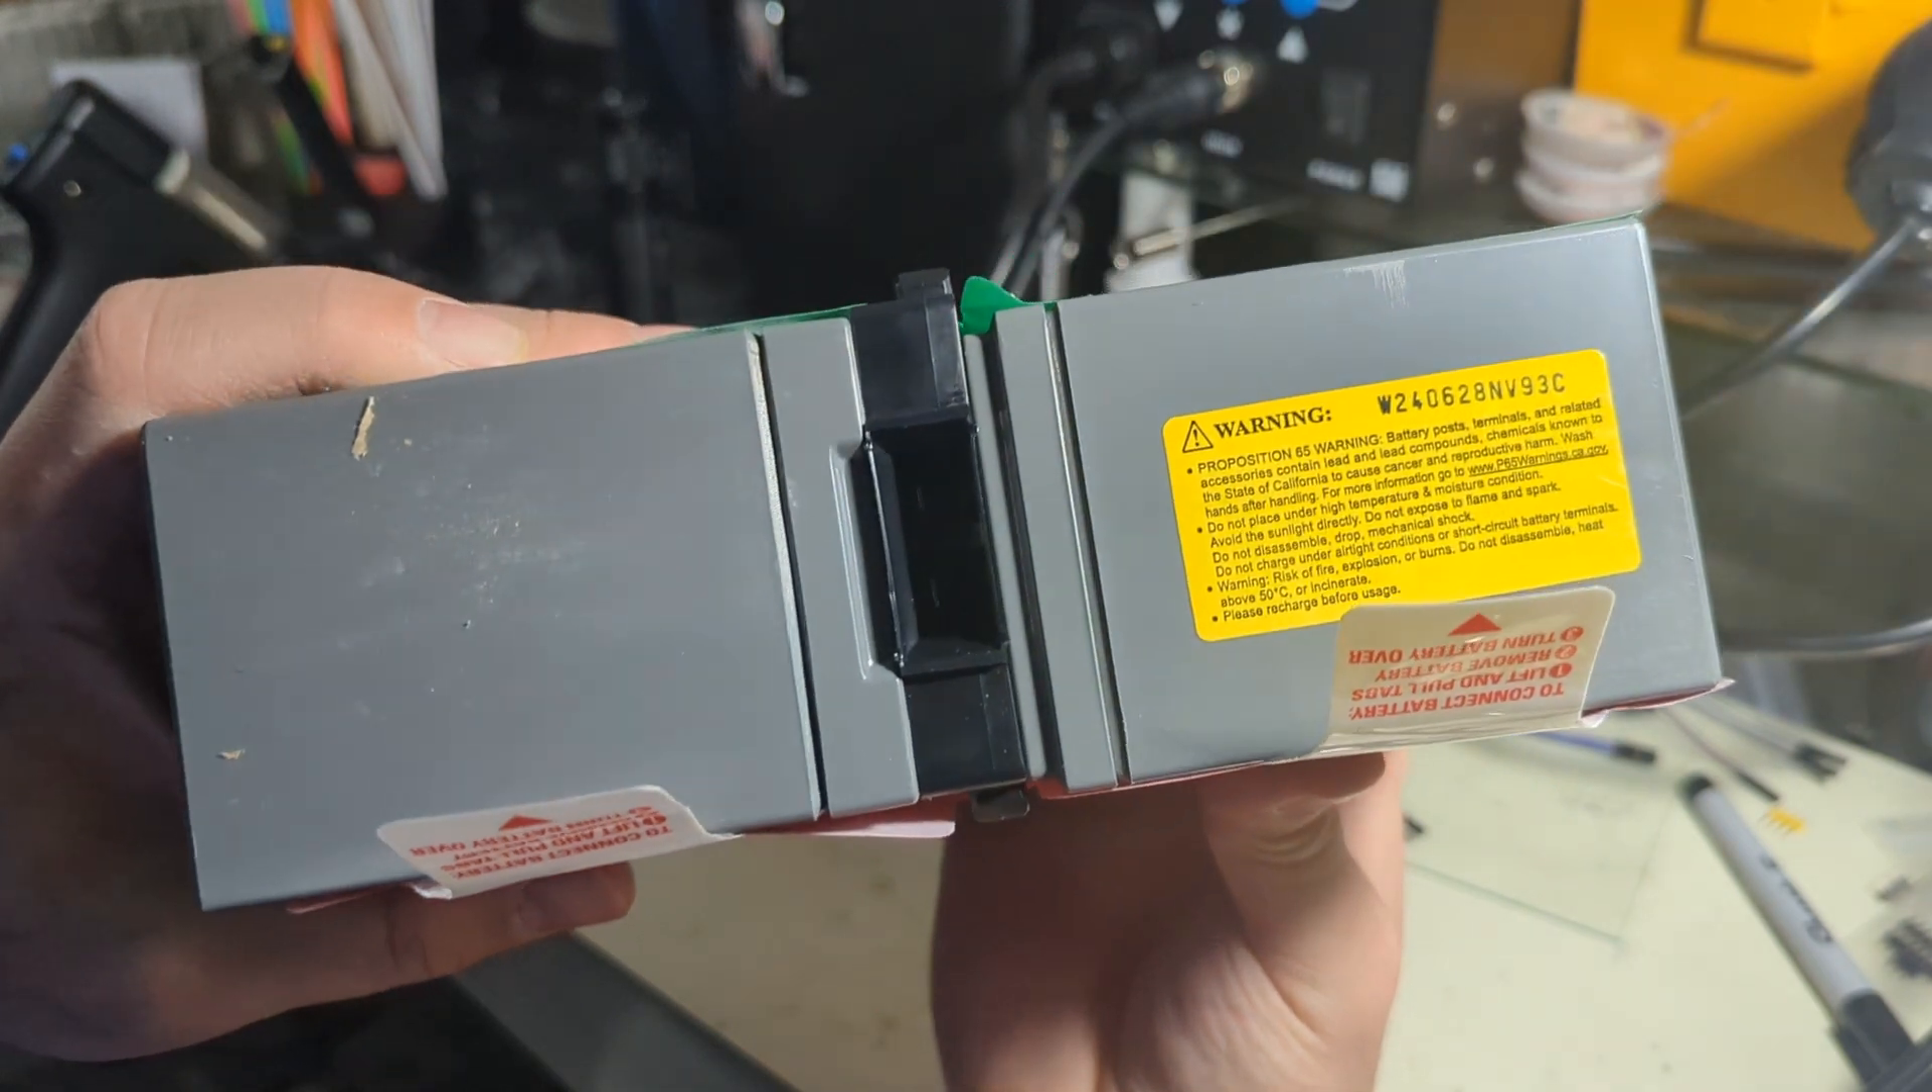You've assembled a APC battery pack.